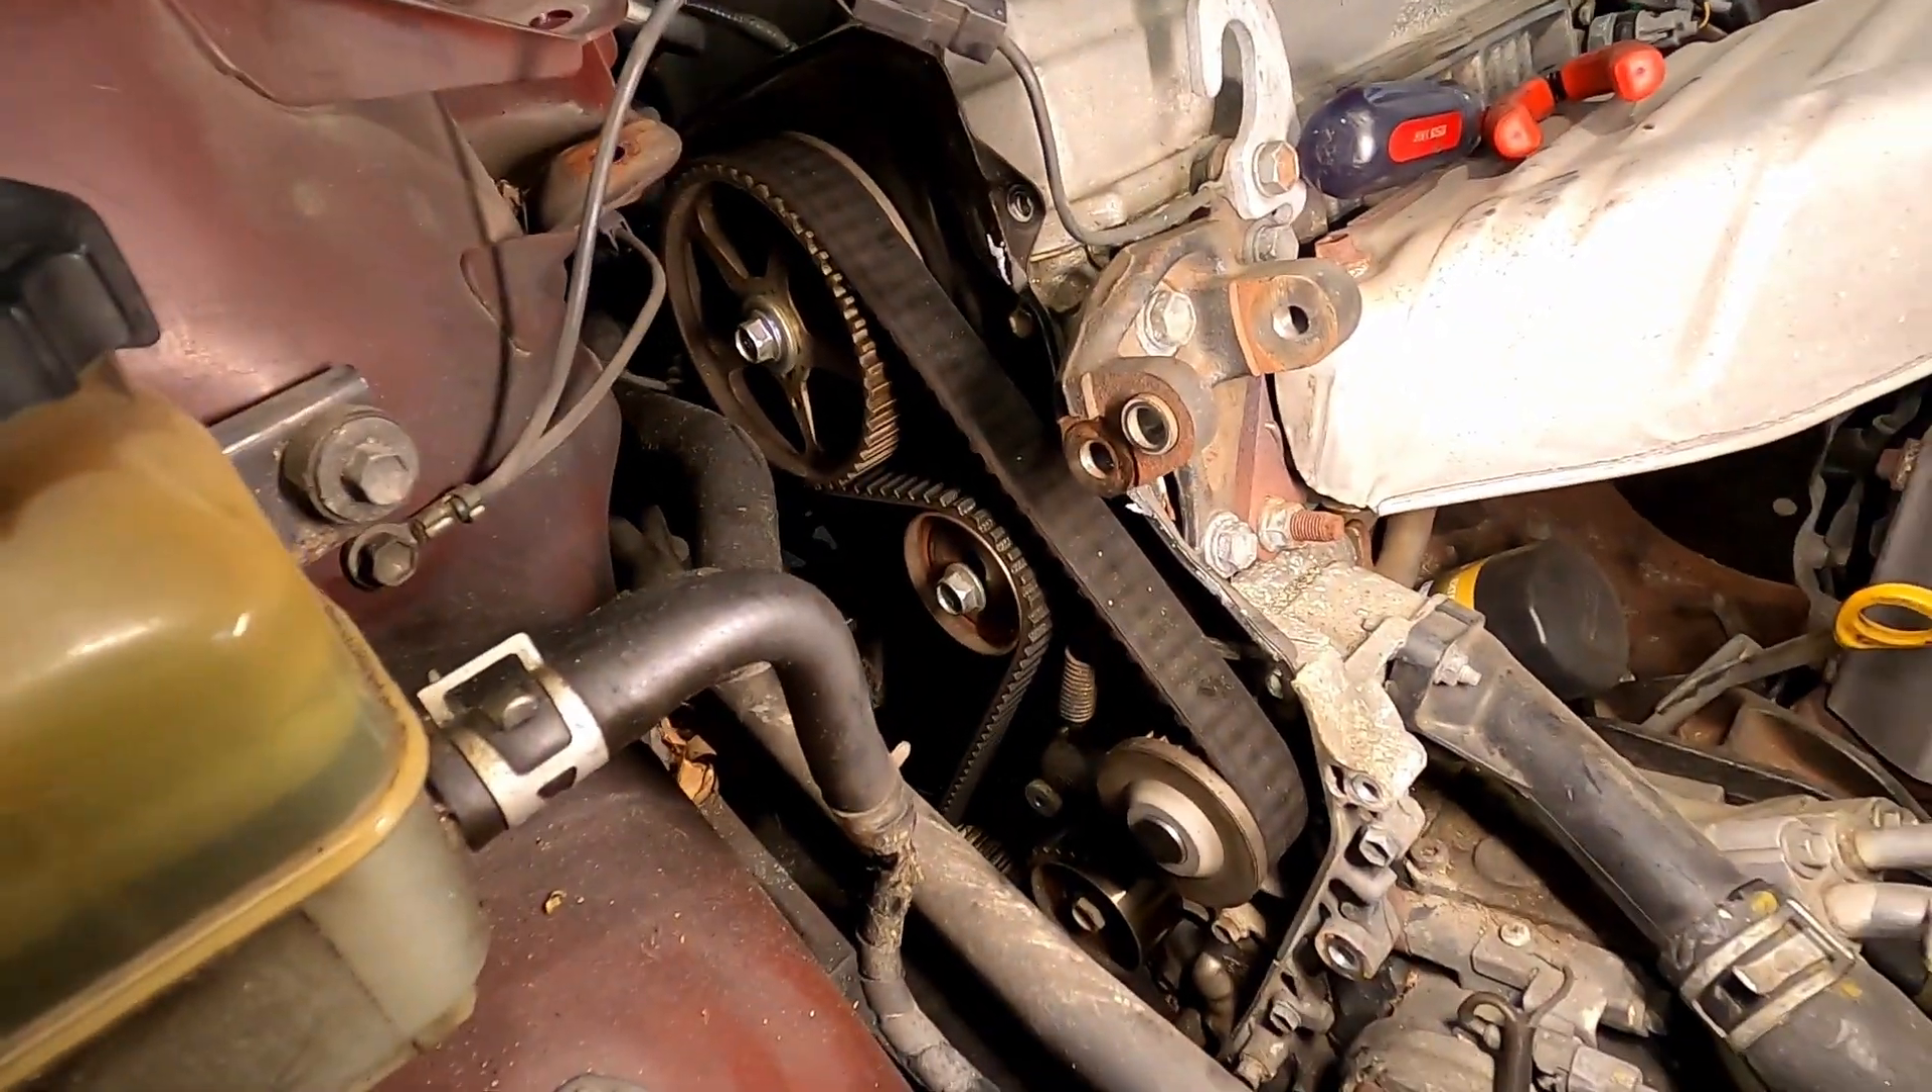So i got the lower part of the cover out and now we have a full access to the timing belt.